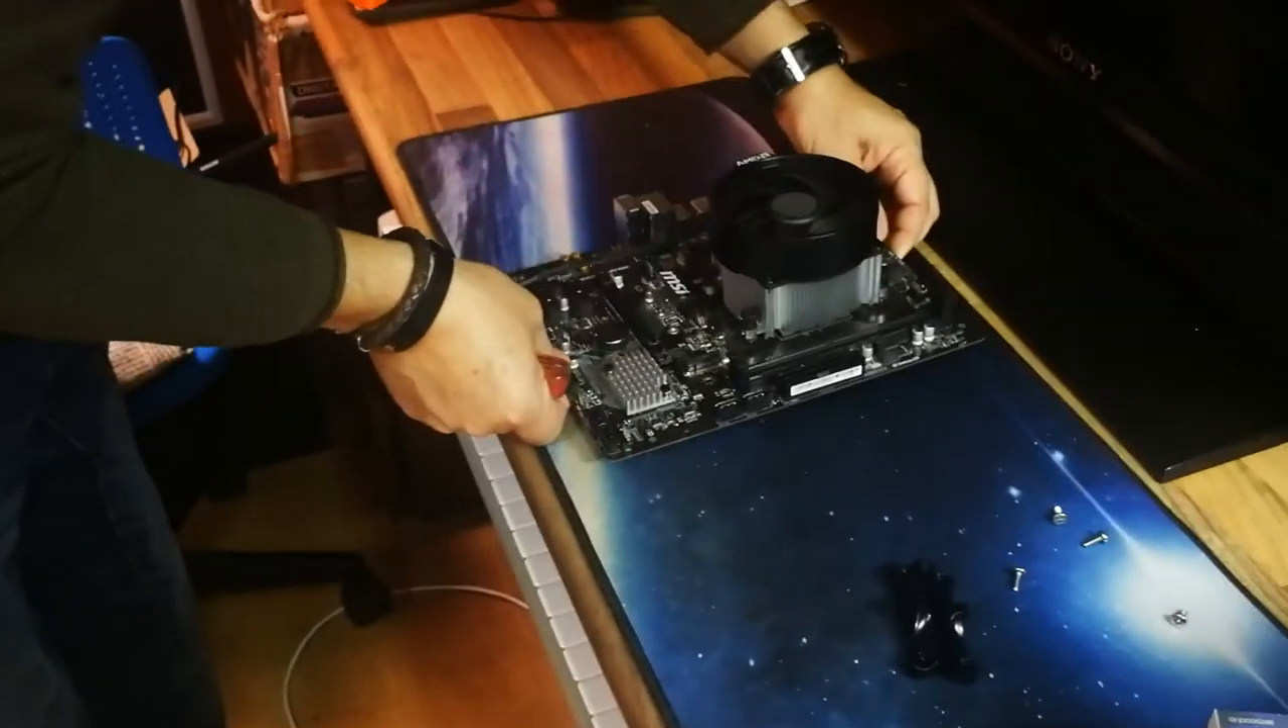Ya tenemos puesto nuestro ventilador en nuestro Ryzen 5 2400G con Vega 11.